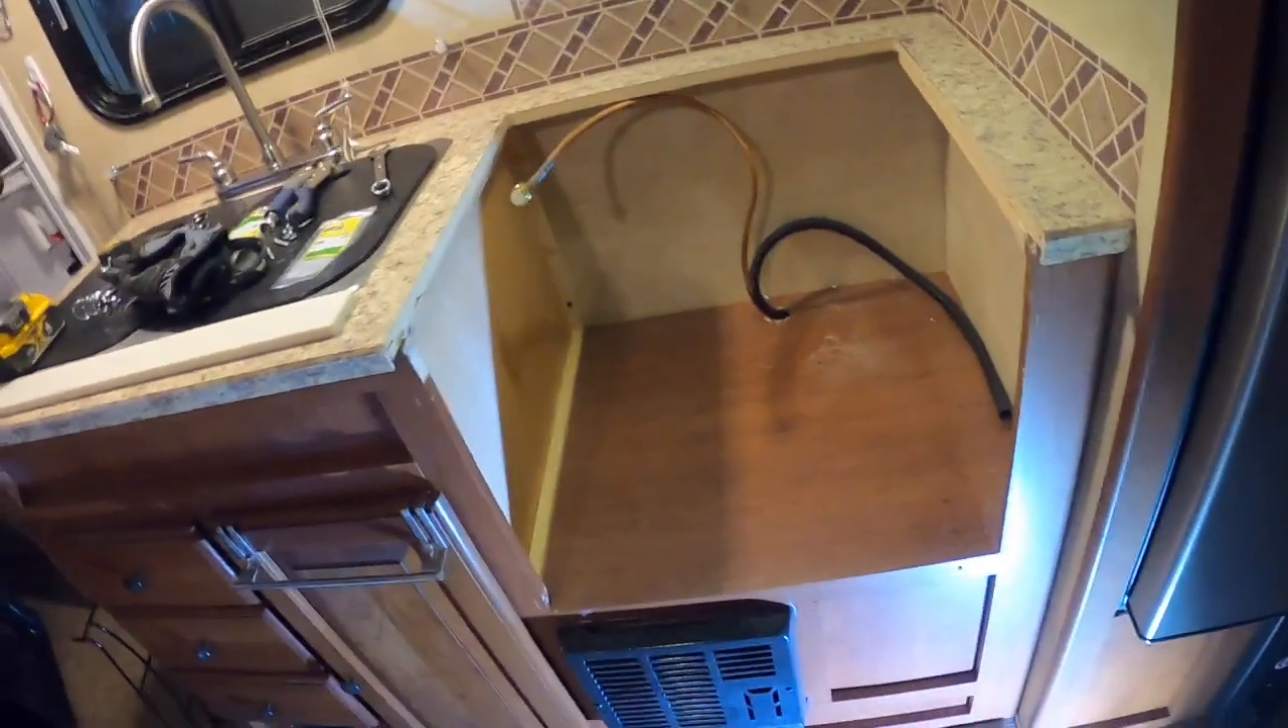And then I'm ready to pull the stove off. The stove is out.